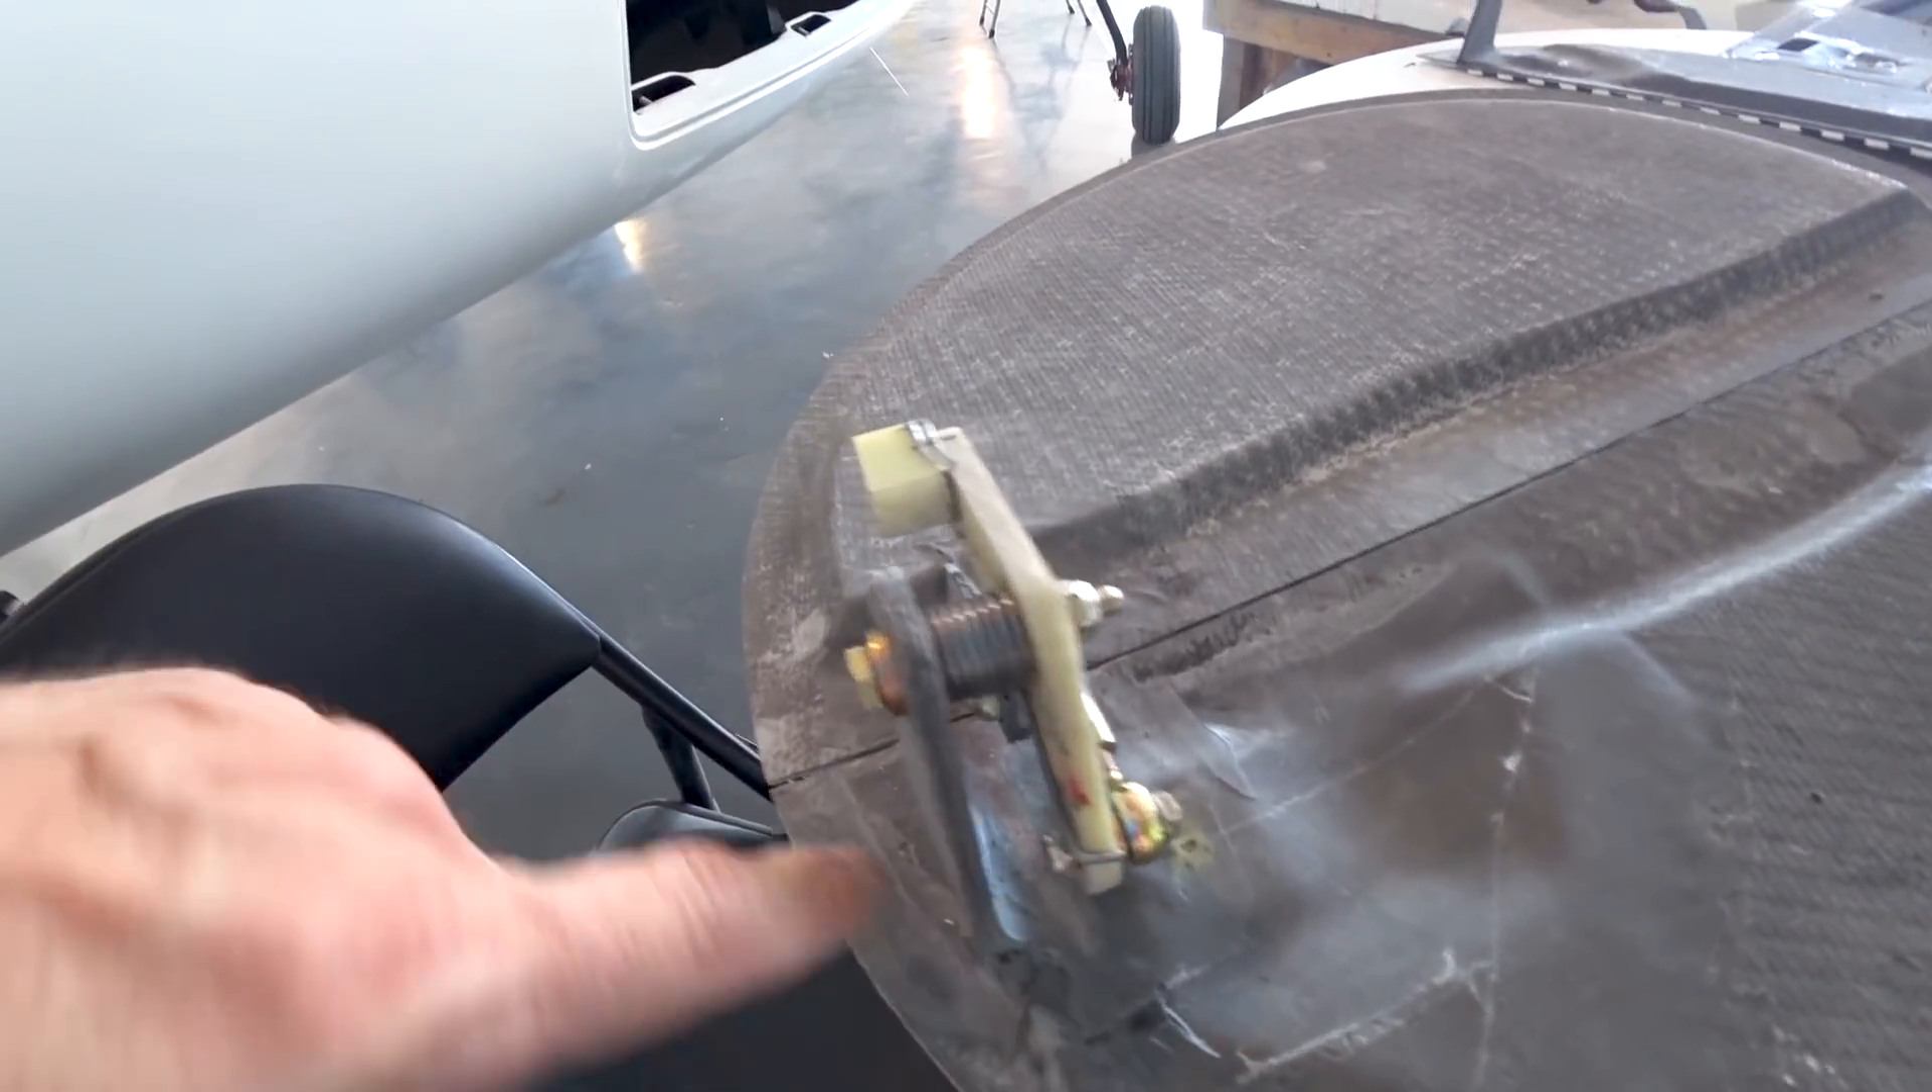I got the linkage fully assembled with the spring in there and everything sorted out the way I designed it.